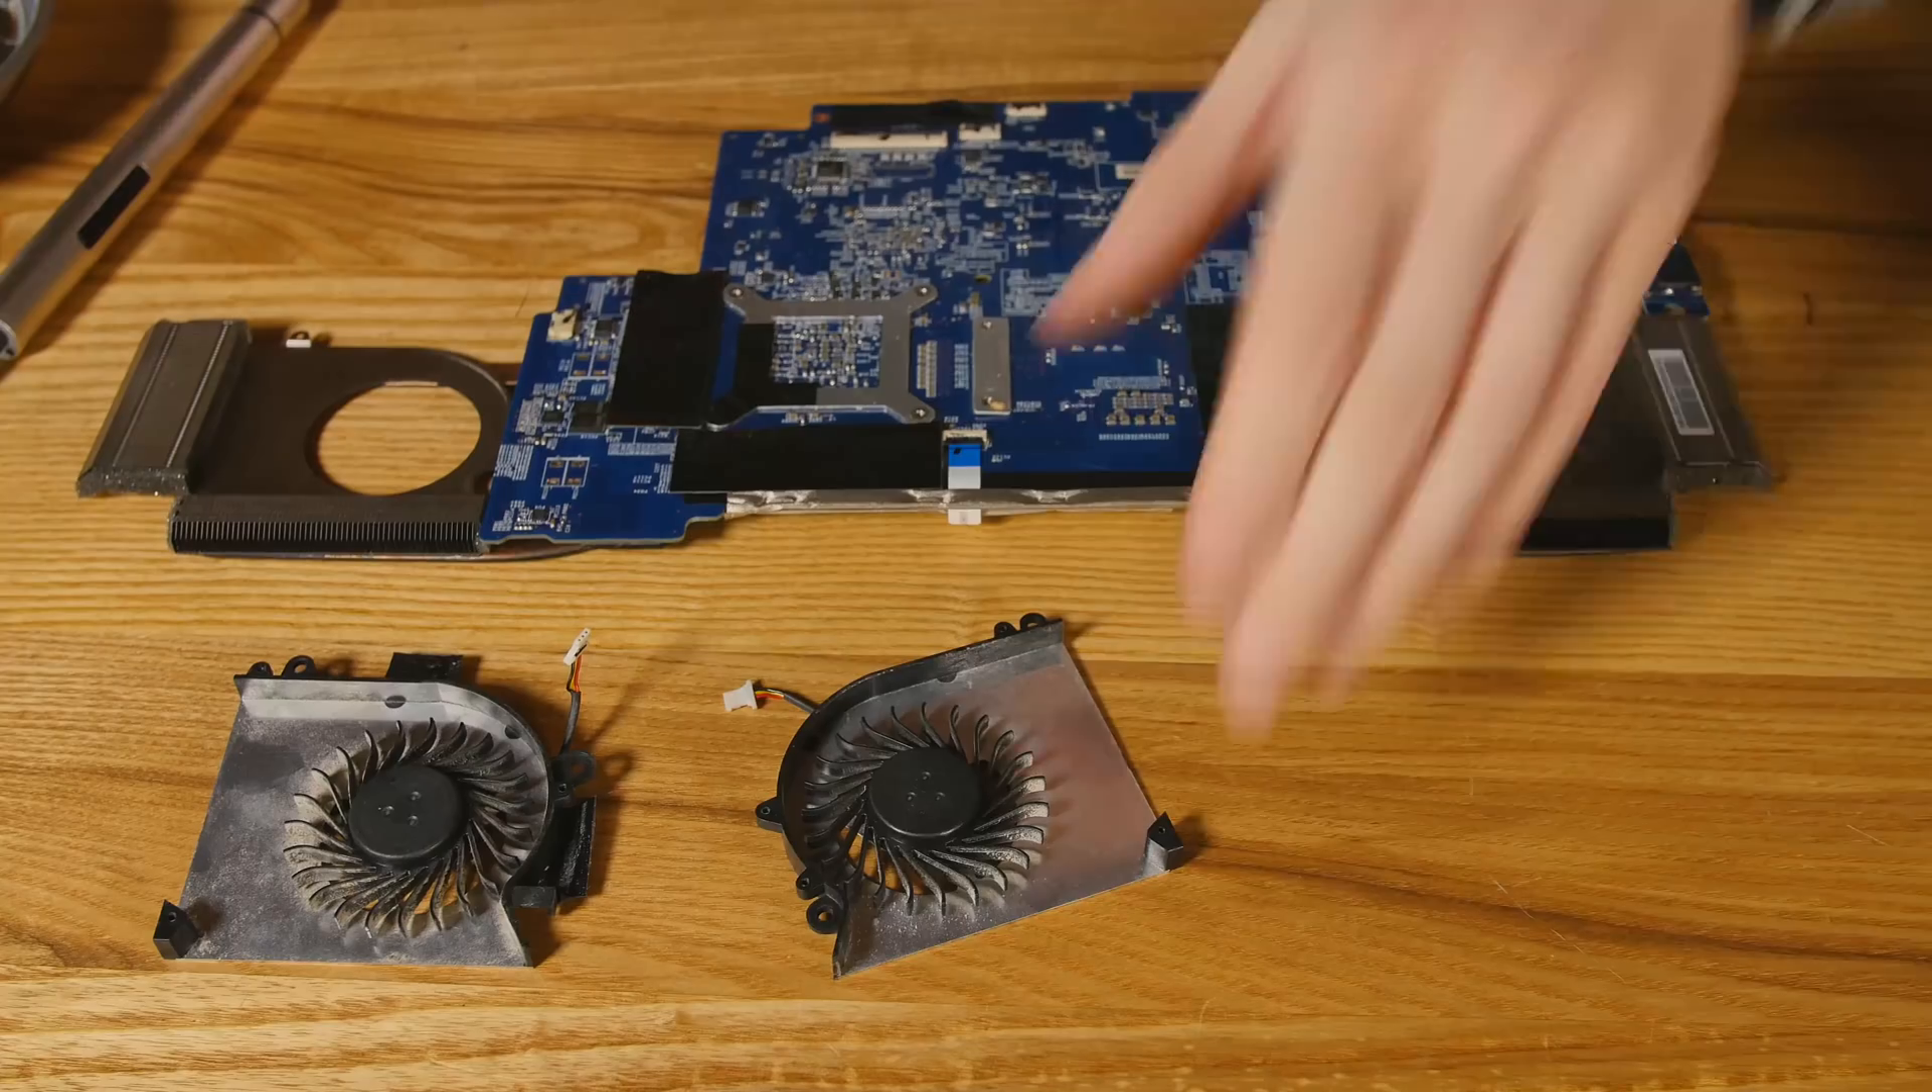So we got the fans out of the heat sinks.